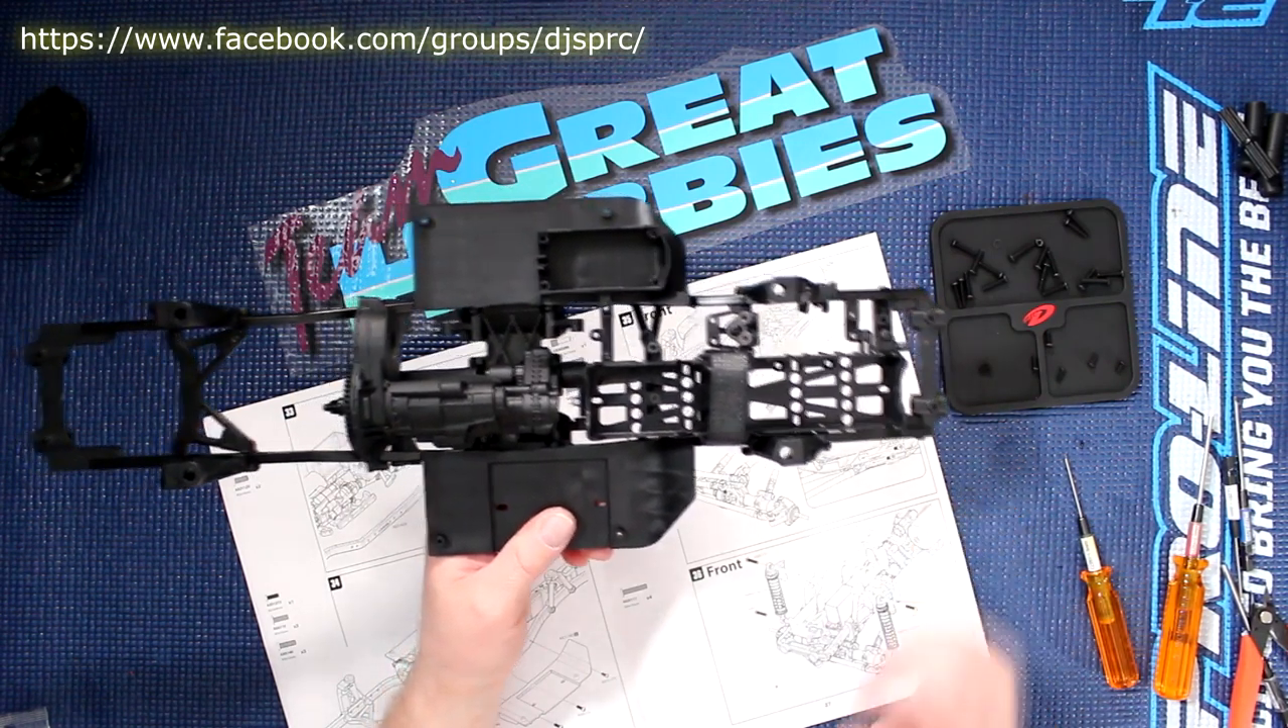Physically we have a chassis not a roller yet but it's coming.